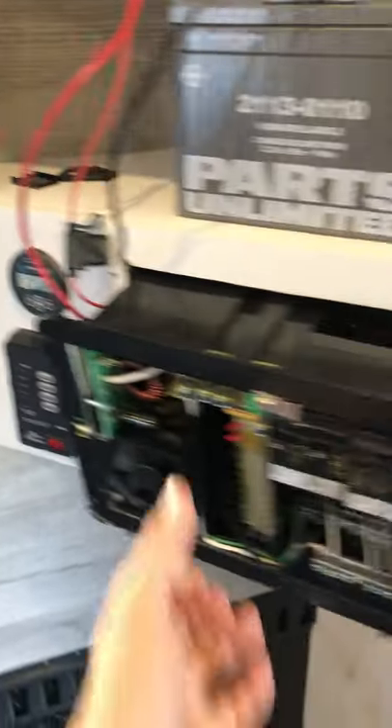I left the electrical panel open here so I could get to it and show you guys.